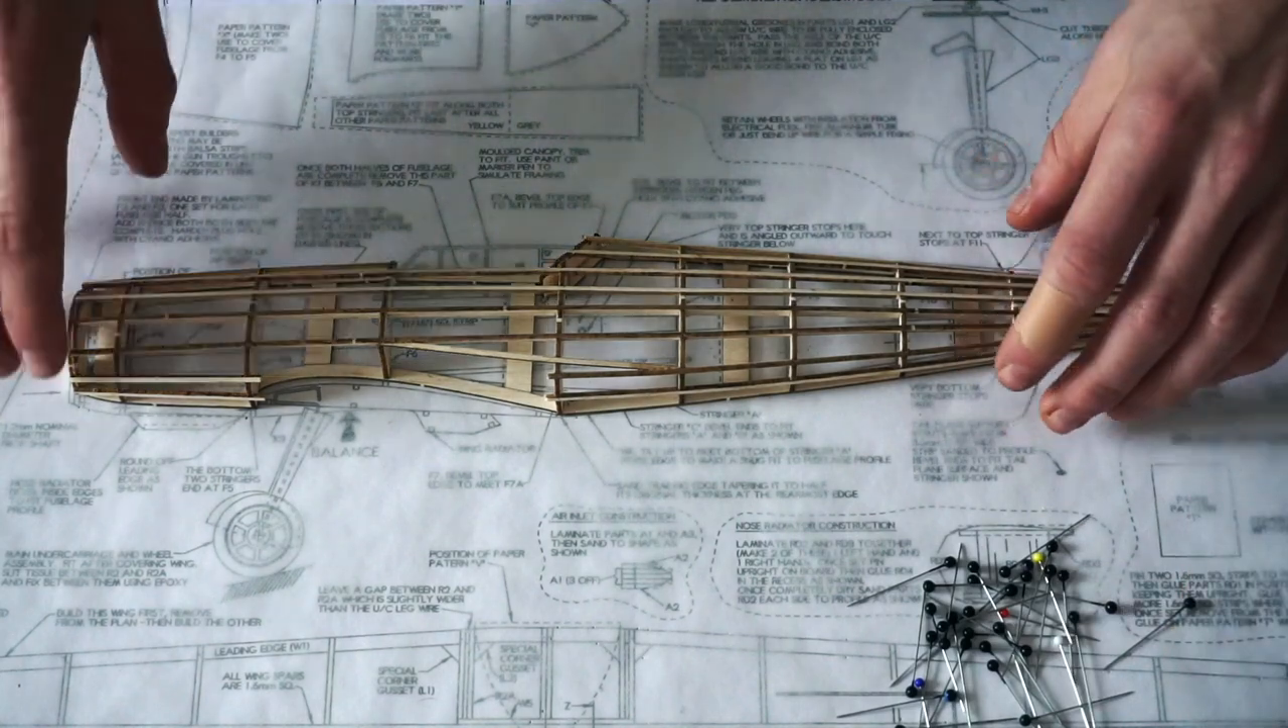After allowing the glue to fully dry, which takes around 10 minutes usually, this left side of the fuselage was removed from the board.